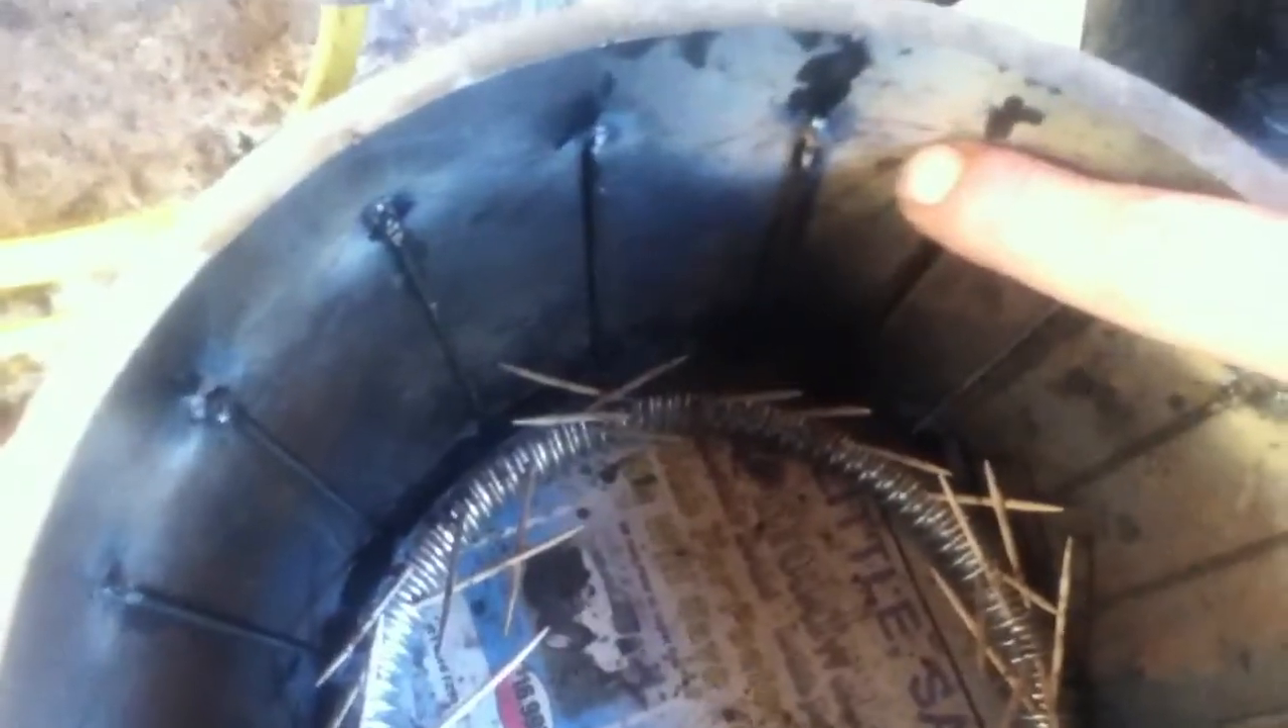And then I welded some steel rods all the way around here to give the refractory cement some support when I pour it in there.